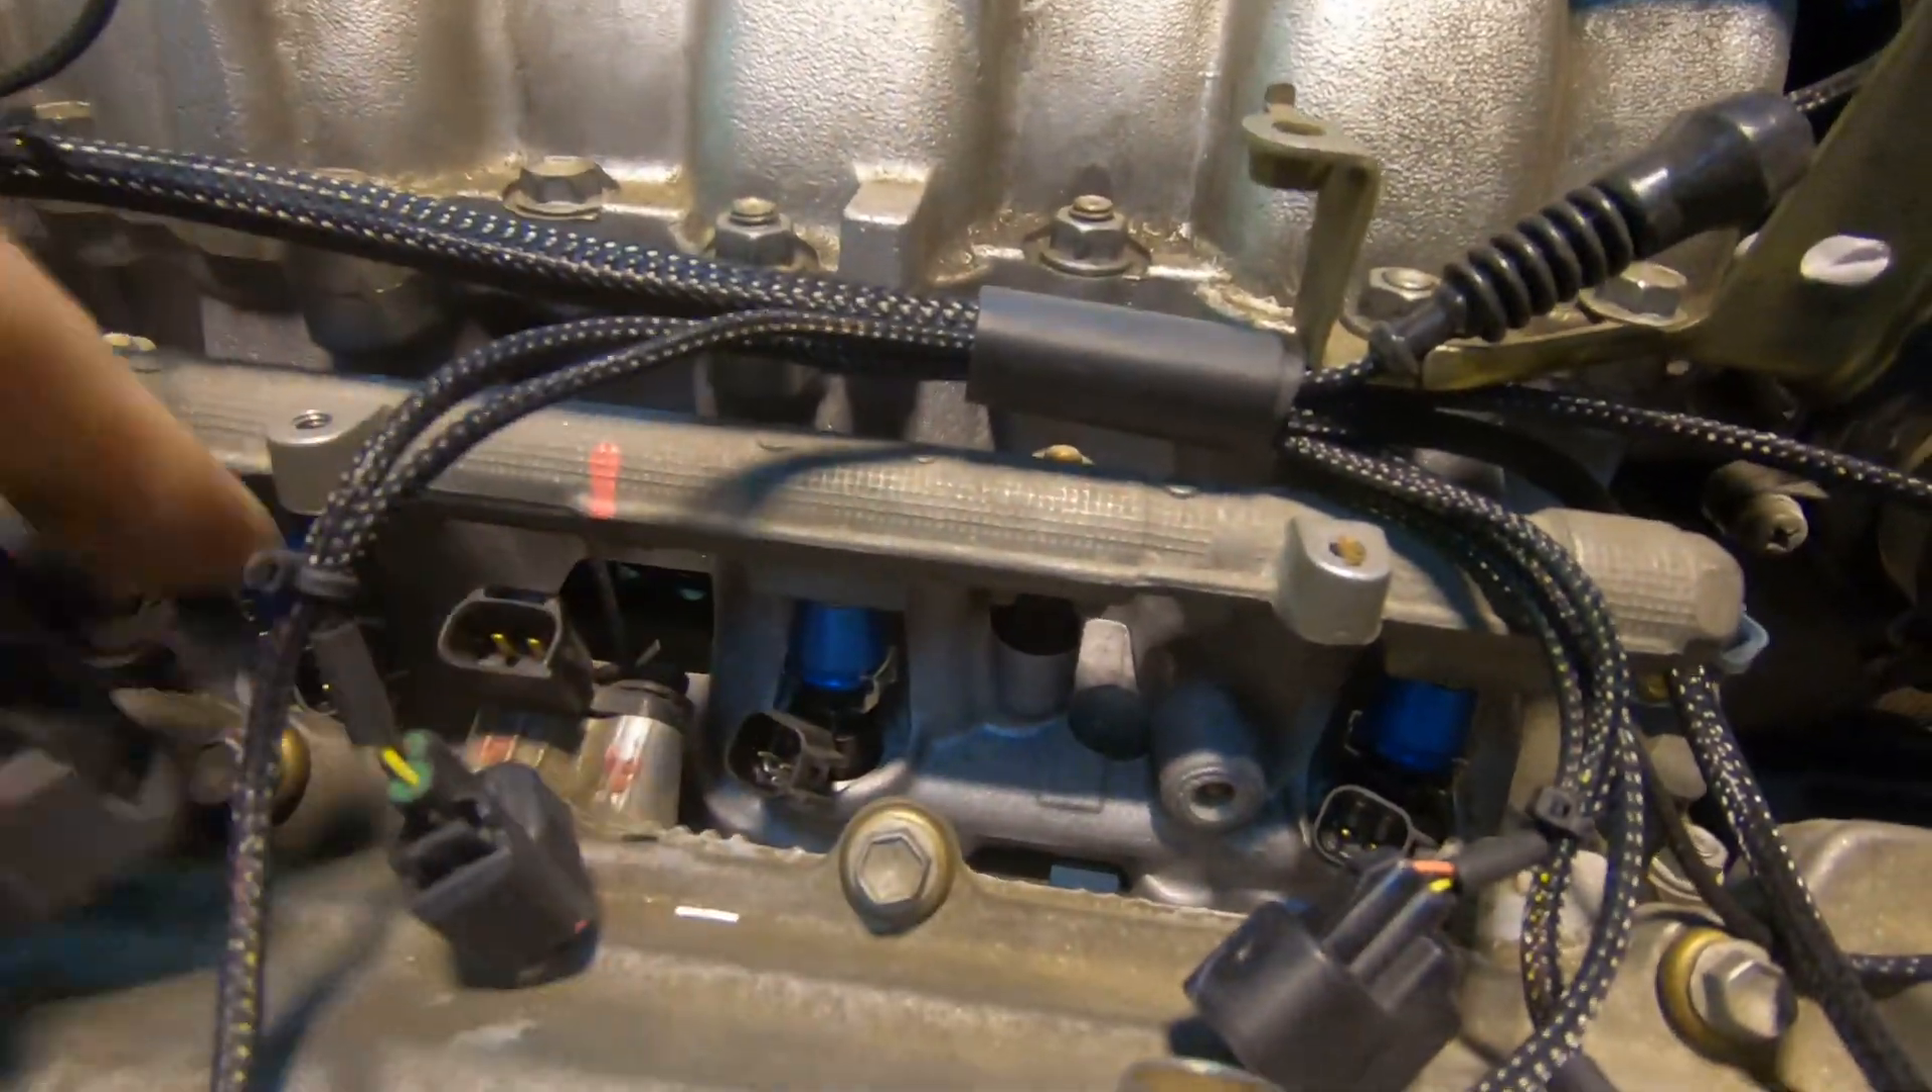And this is what the wiring loom is presently looking like not everything is plugged in.